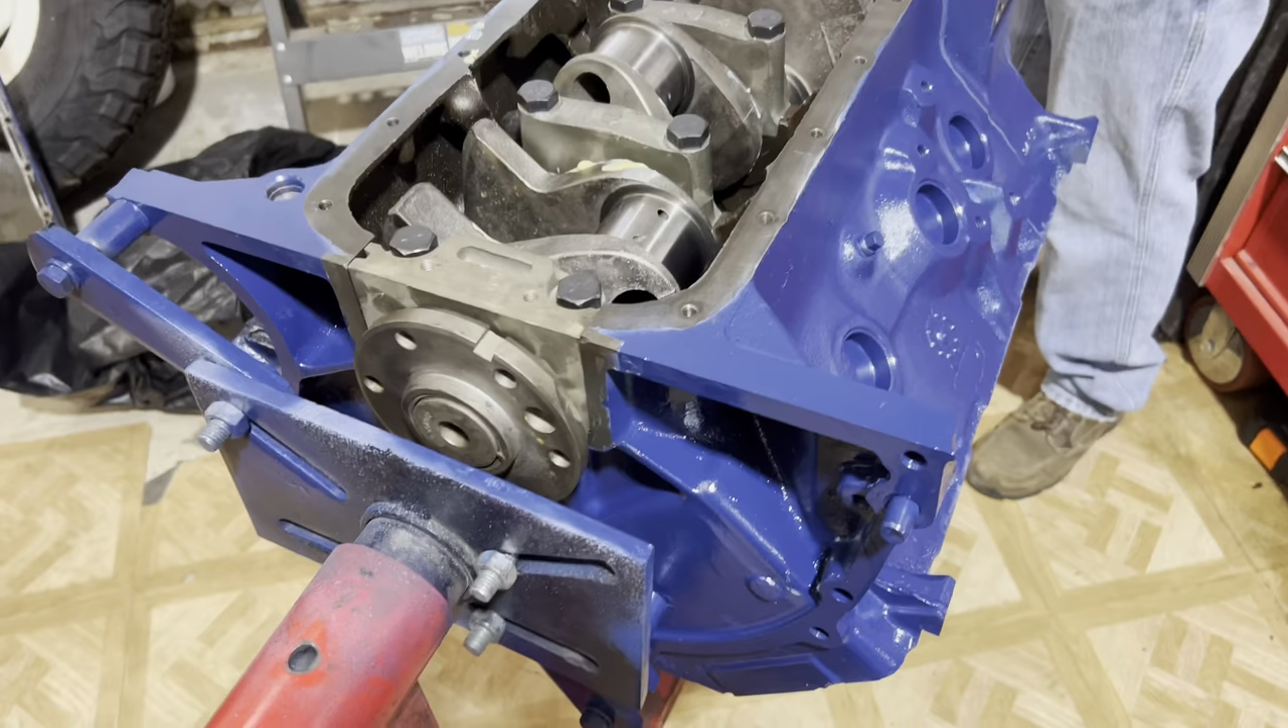Got the main caps on with the main bolts and put the thread sealer on them.